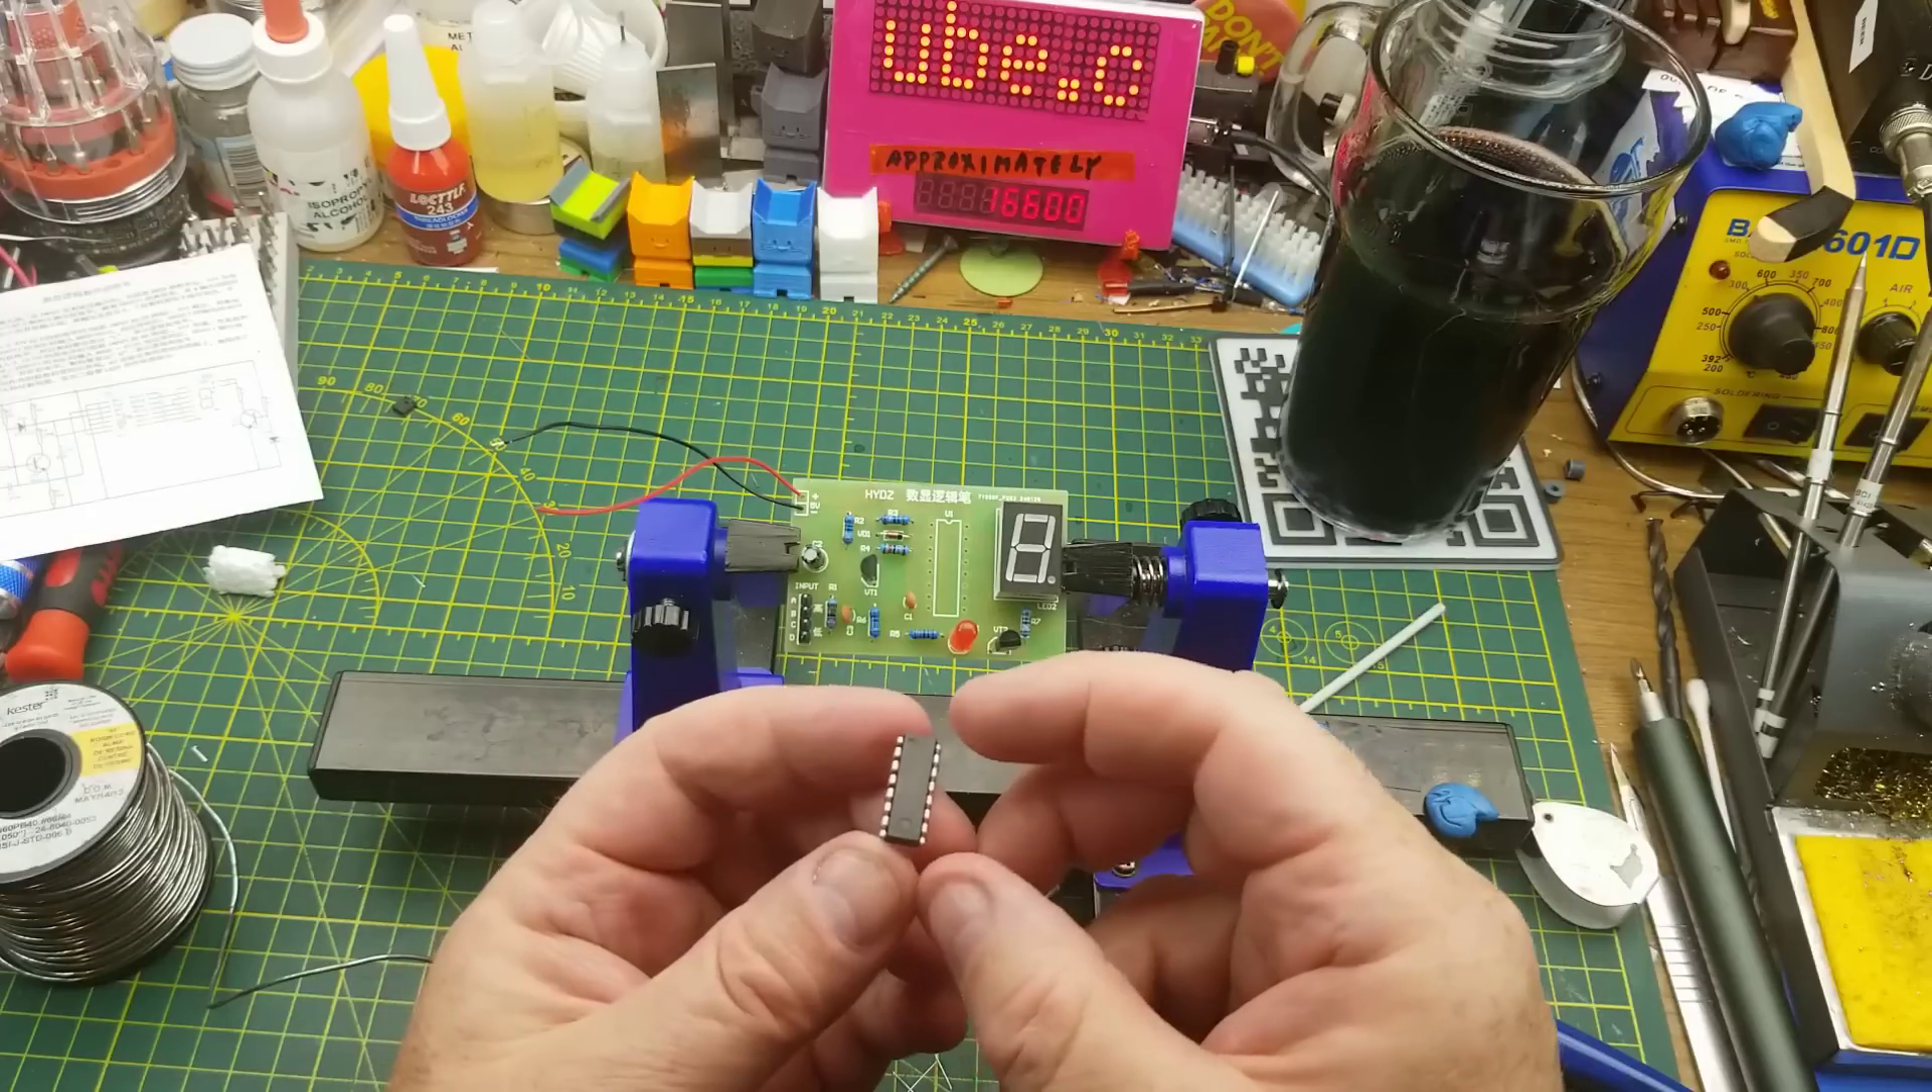And now the only thing left is the chip.